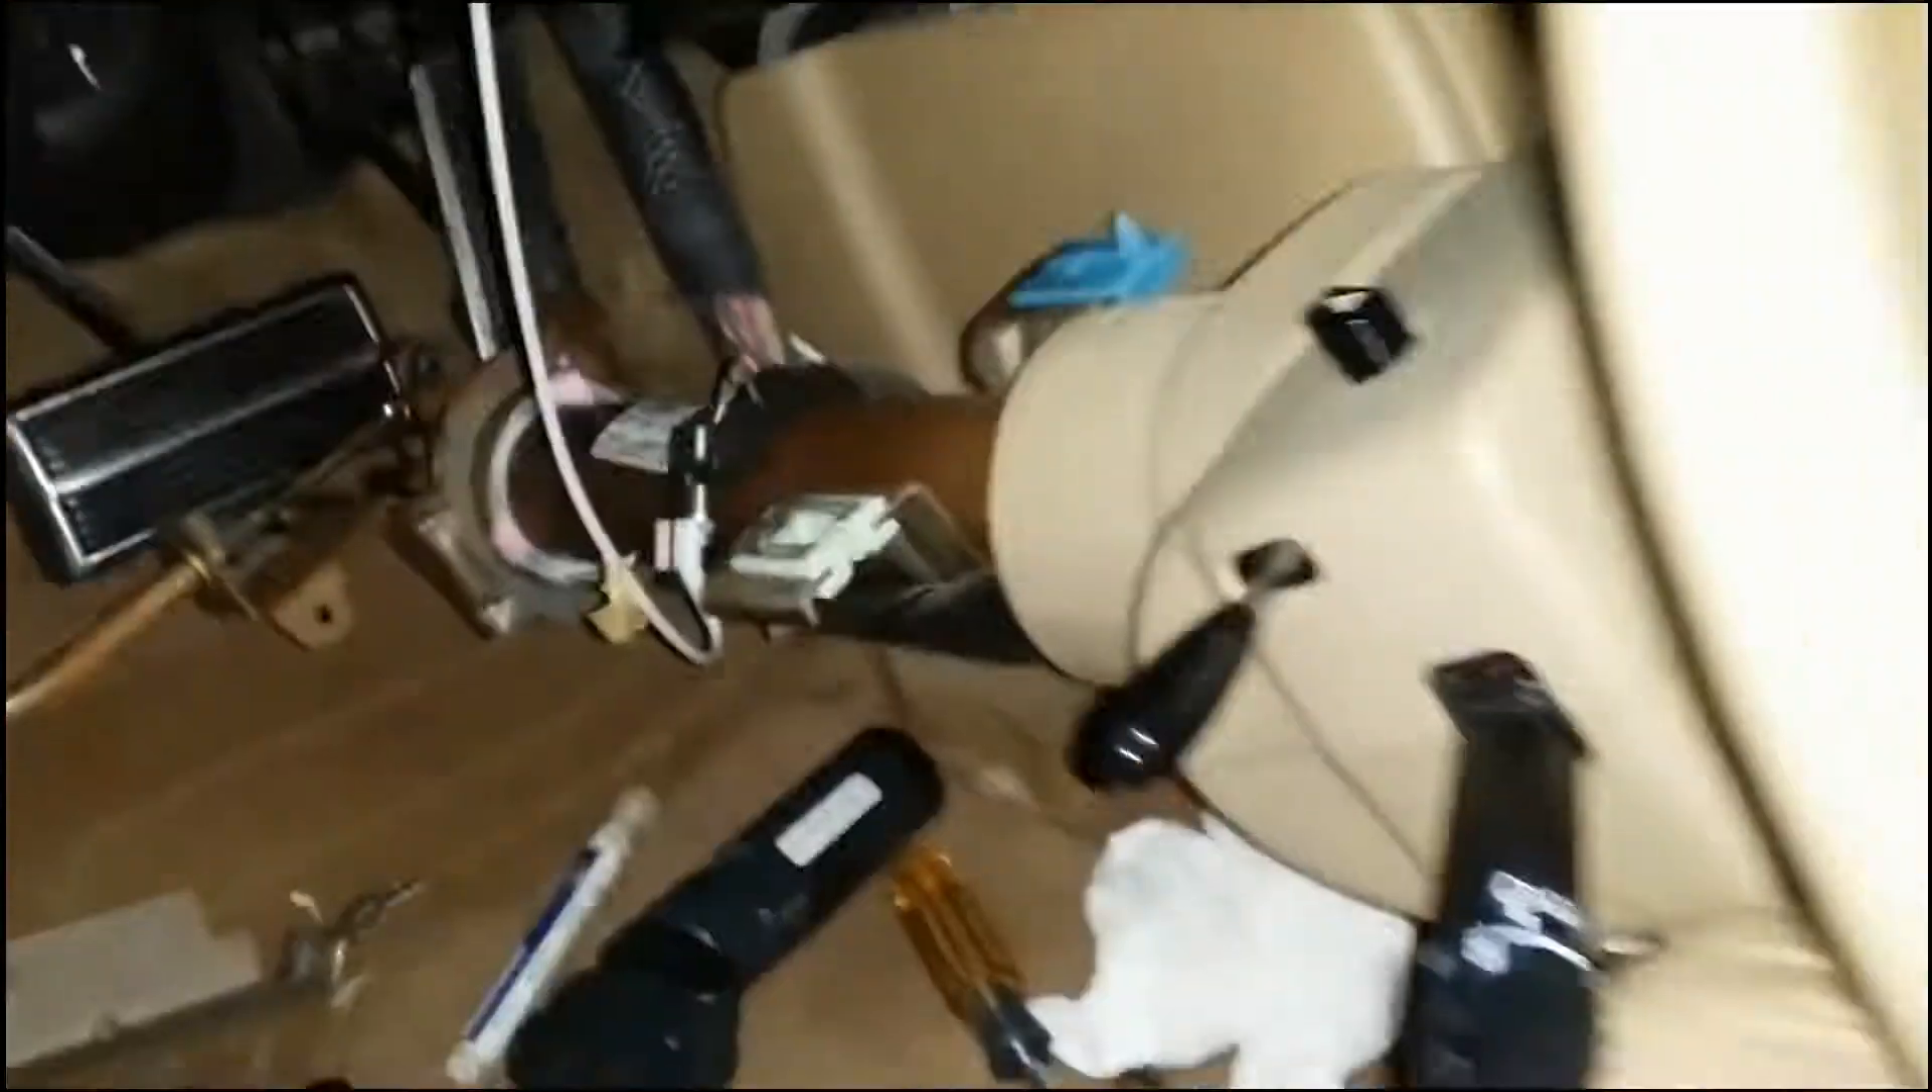Still need to attach the entire steering column as you can see it's still laying on the seat.